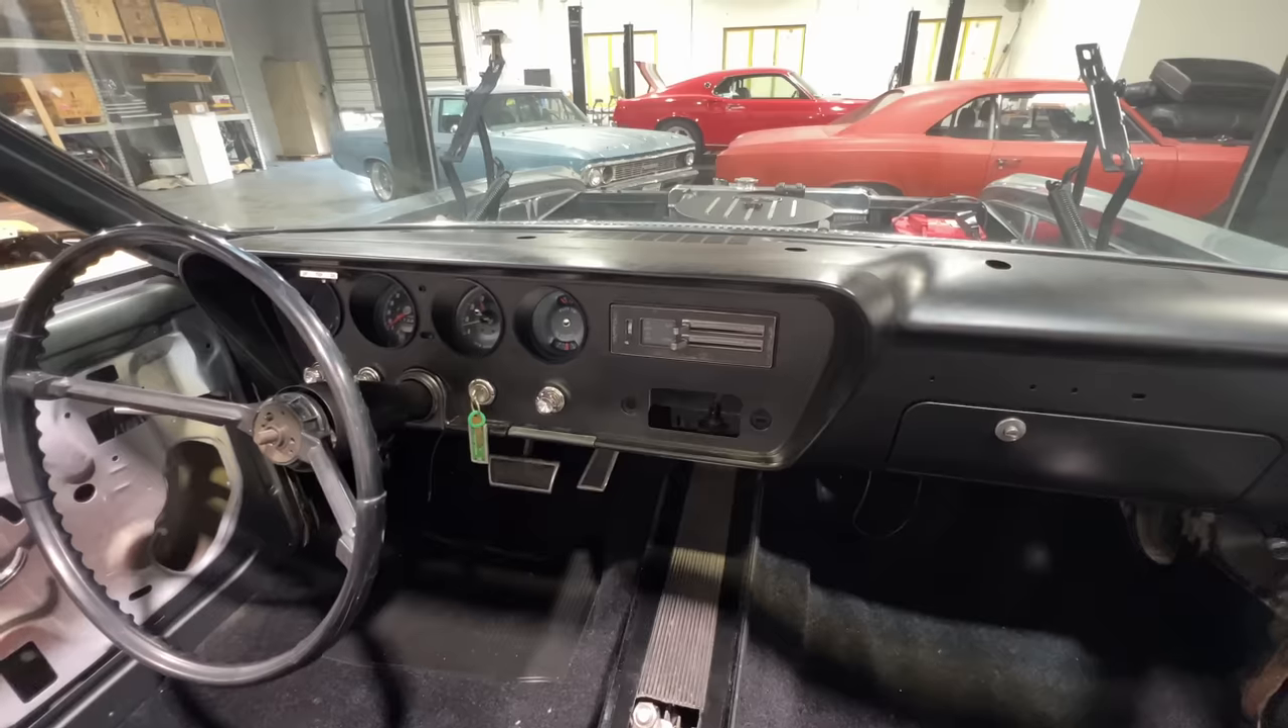Um there's the instrument panel all assembled.